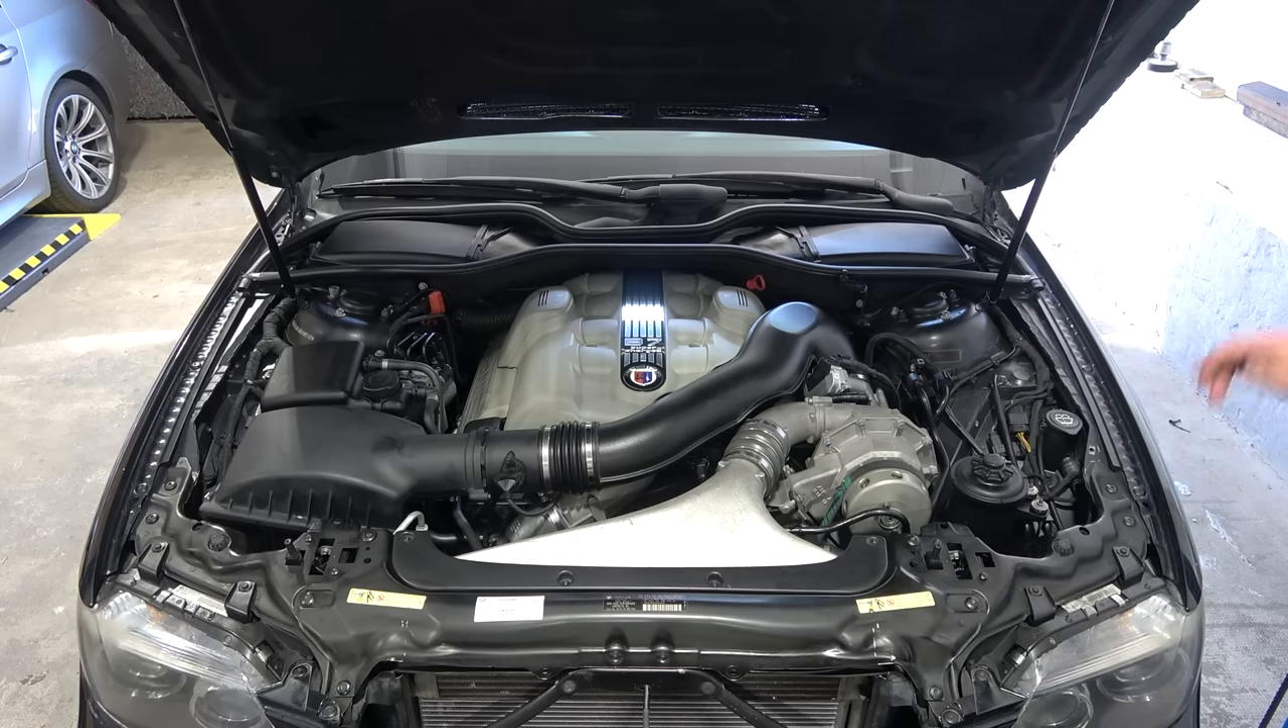And that's the engine bay completely reassembled.